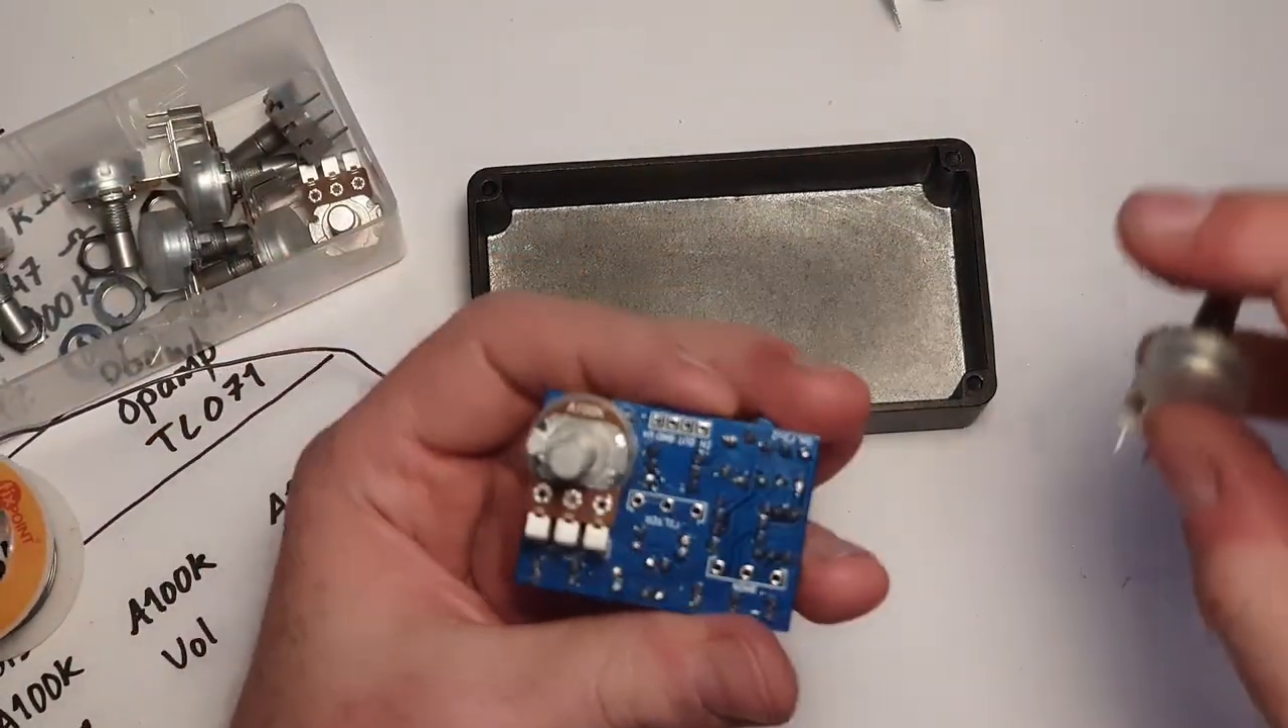There we go. That's your first pot installed.